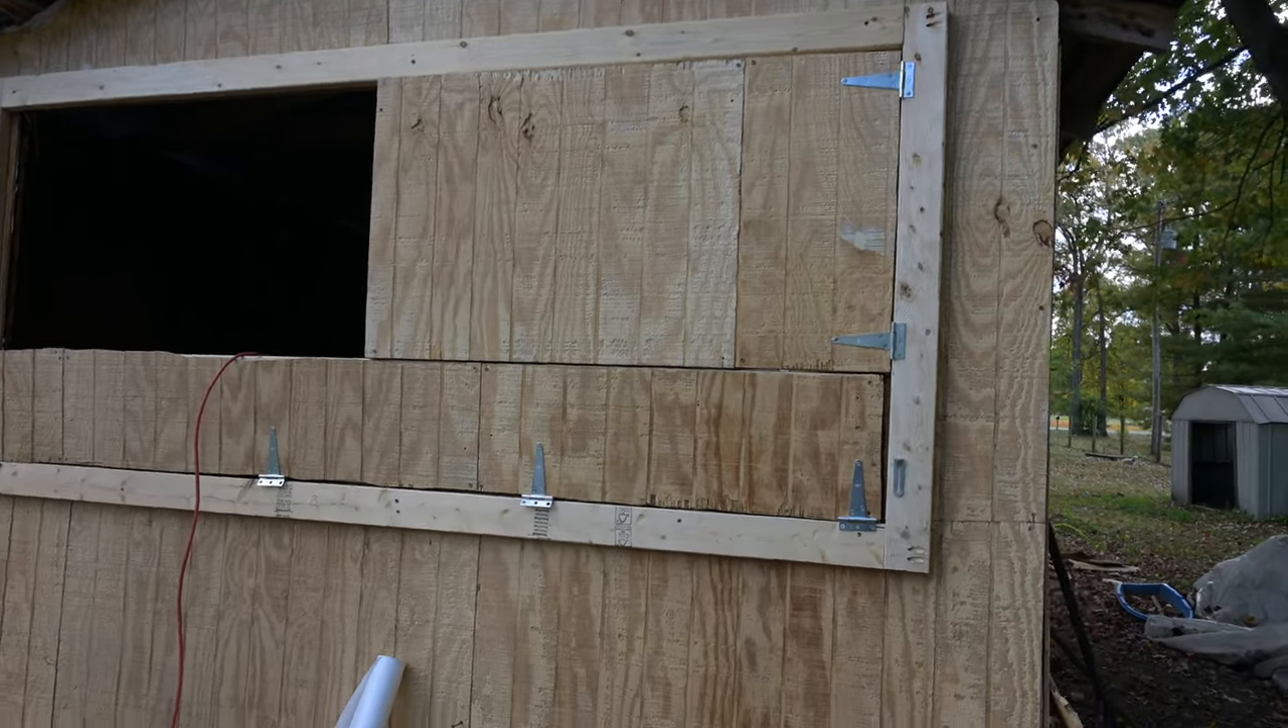And I have a little bit of the hardware attached.